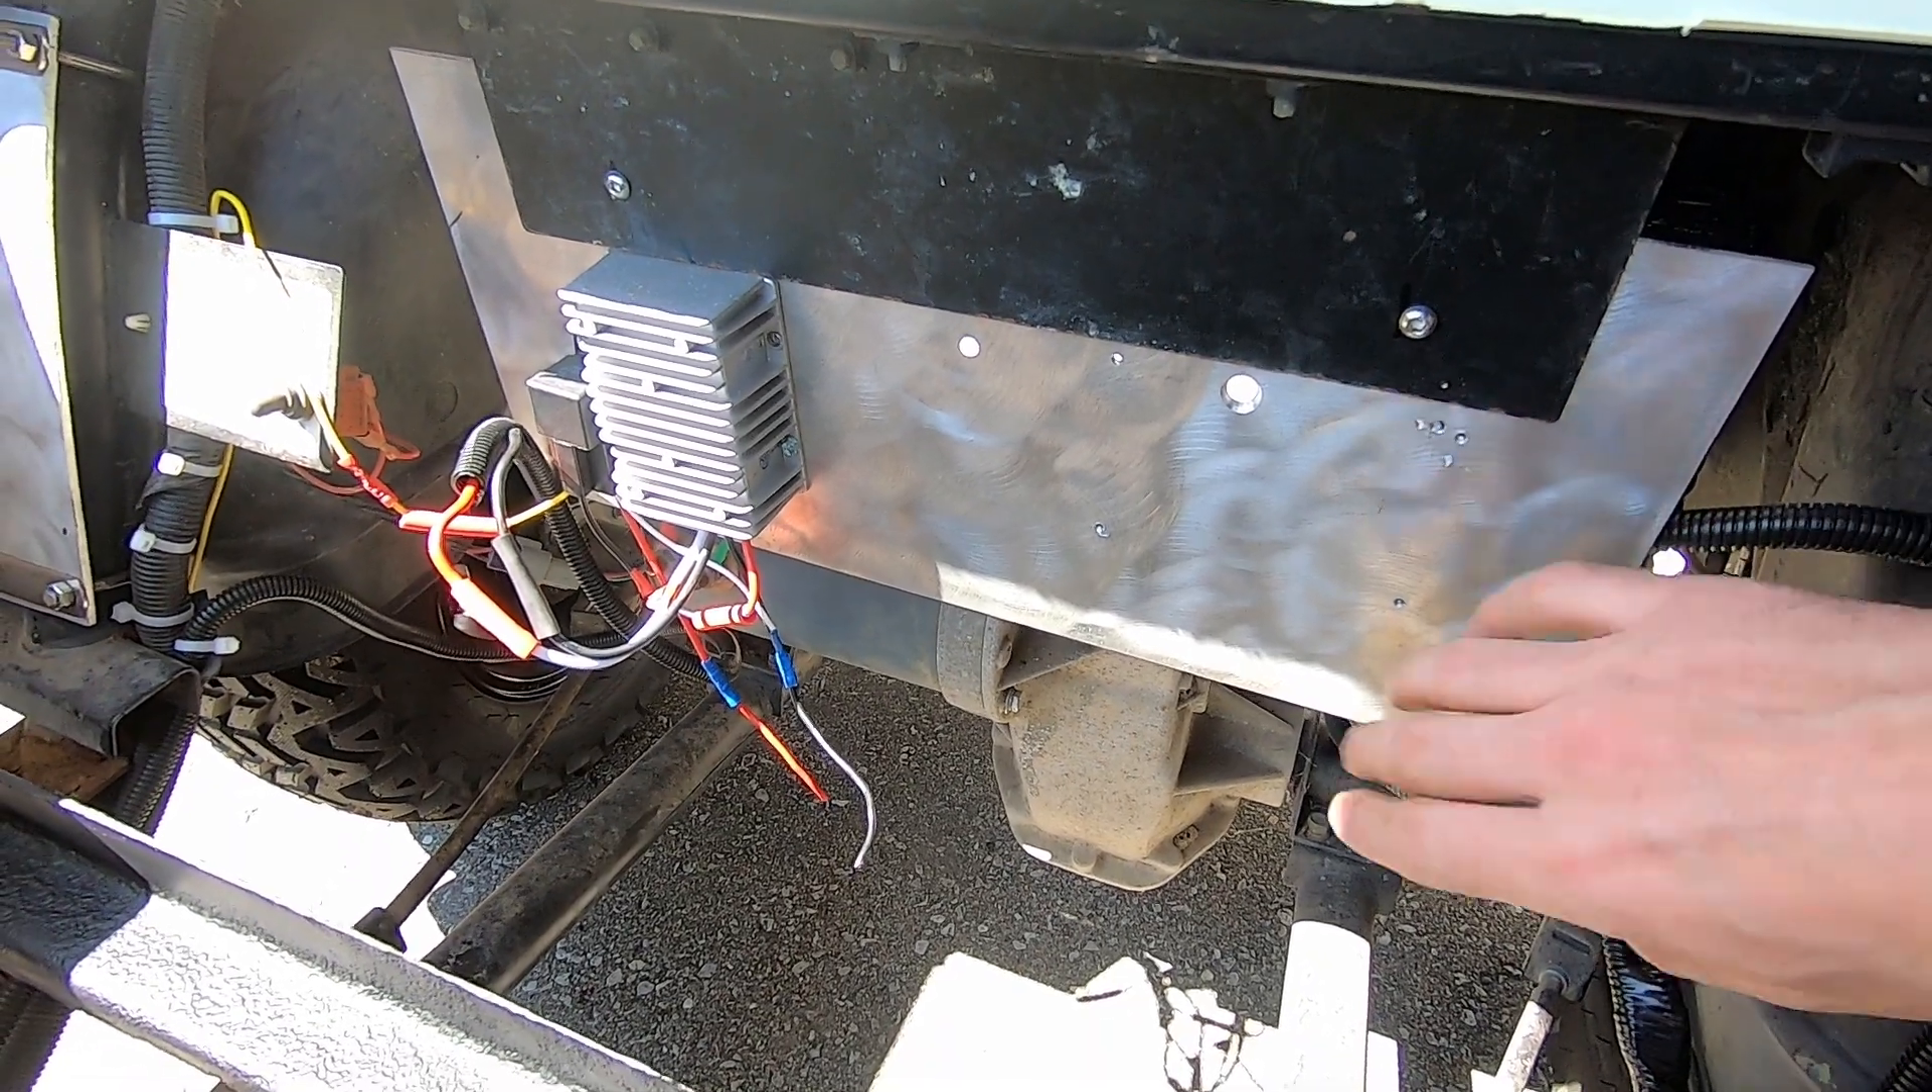So, basically what I've done is I put this piece of aluminum plate on here and screwed it on.